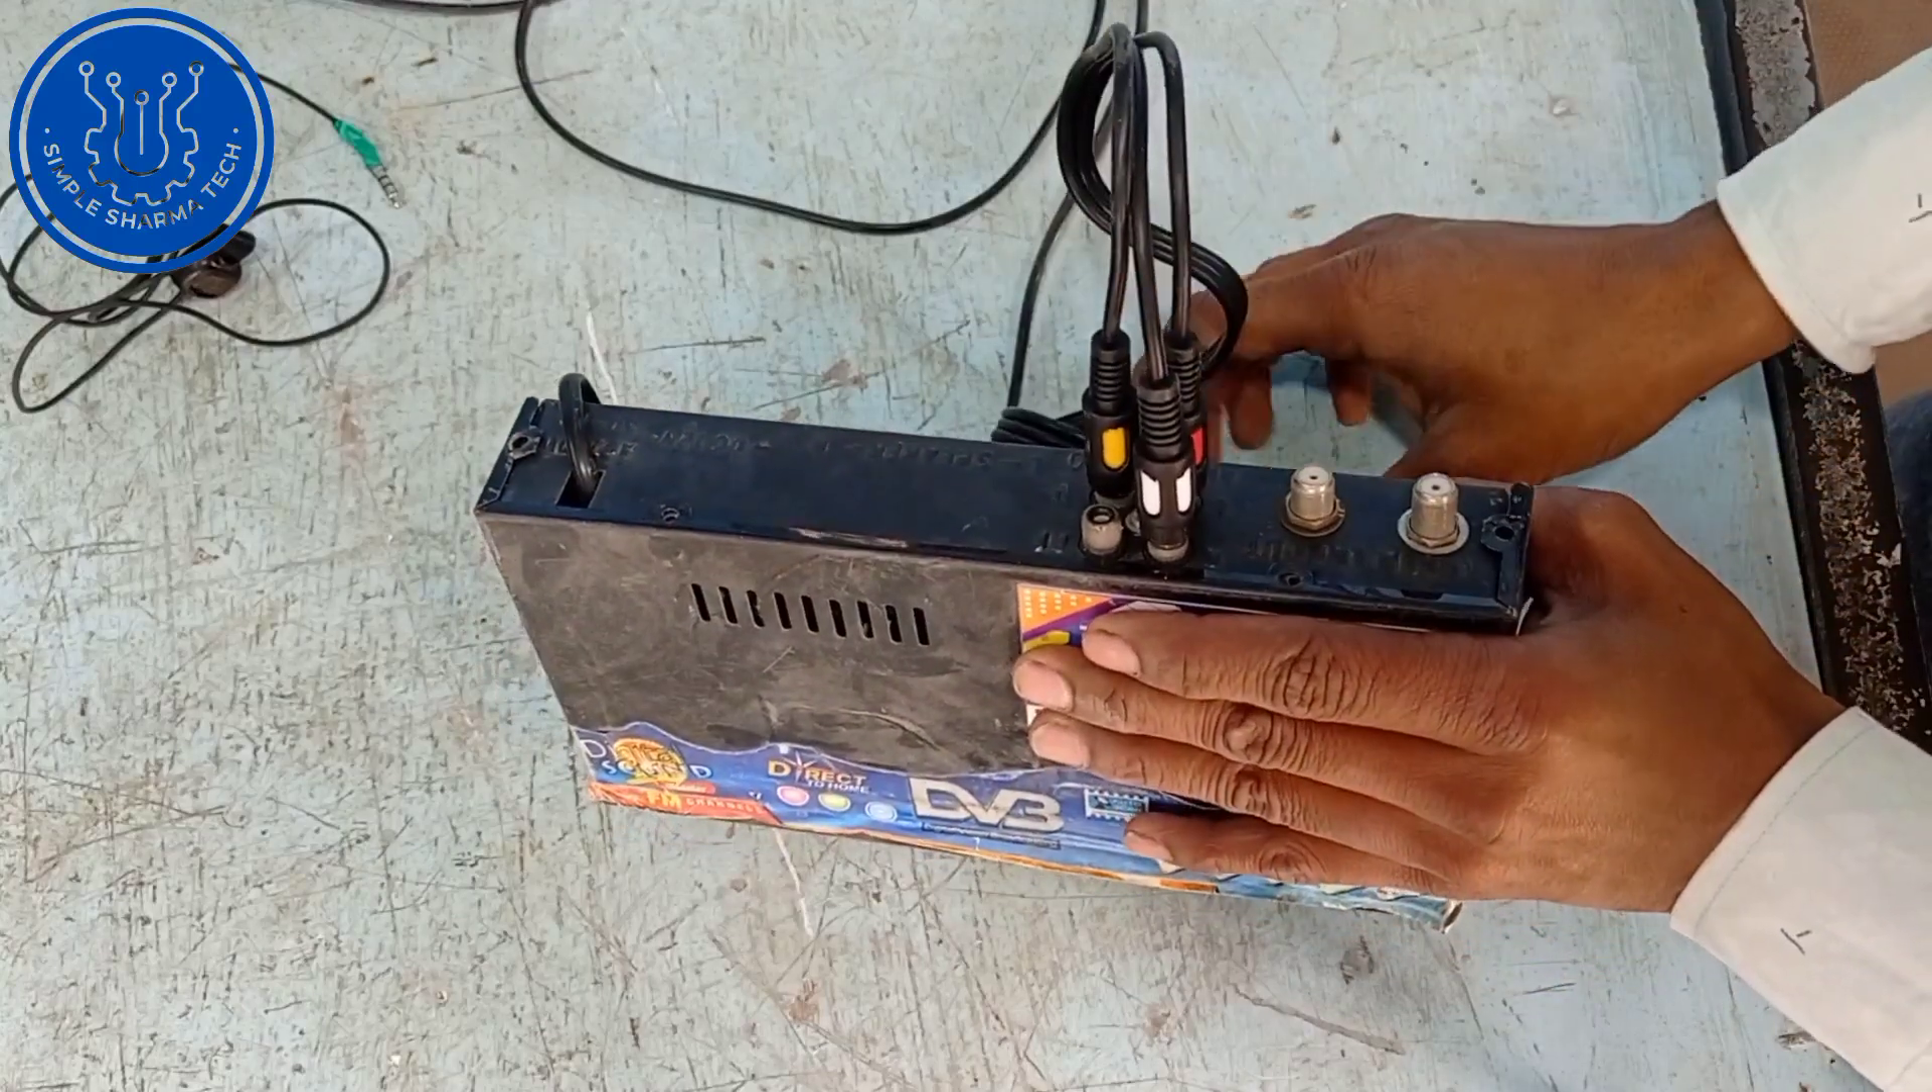यह video video और यह audio का connection हो गया।